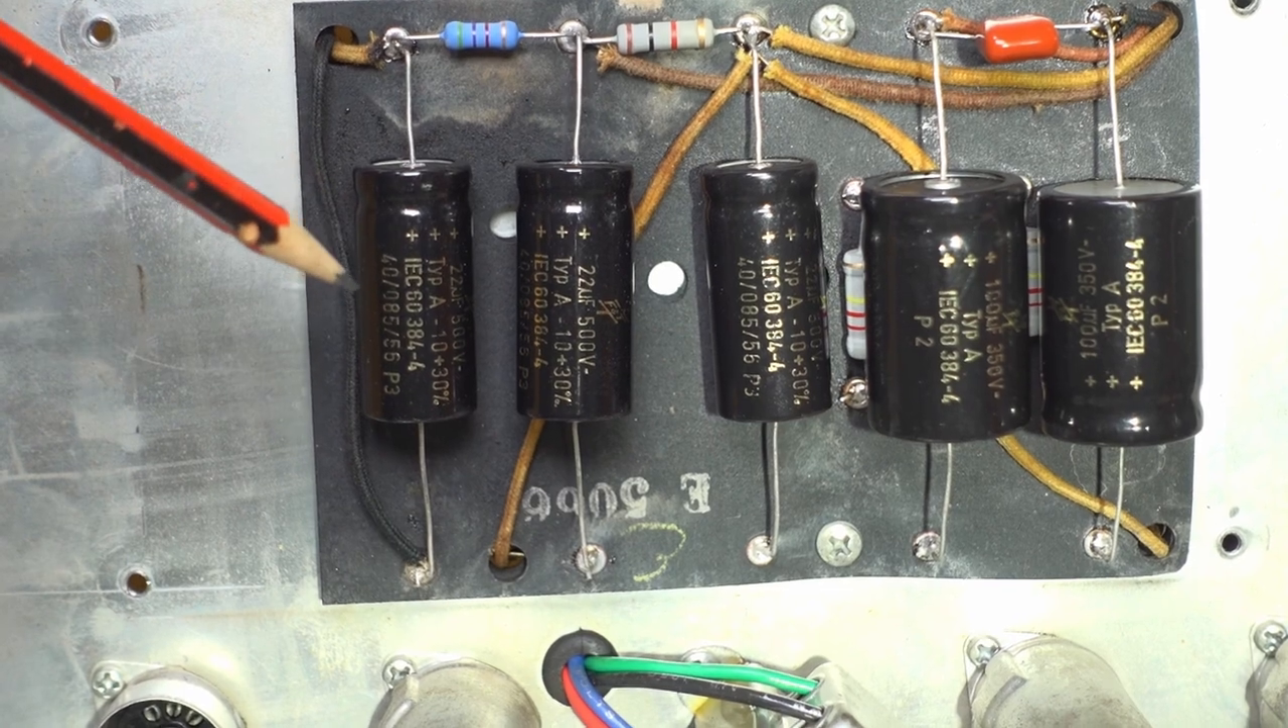I've got the new capacitors installed and this is how it should be done.